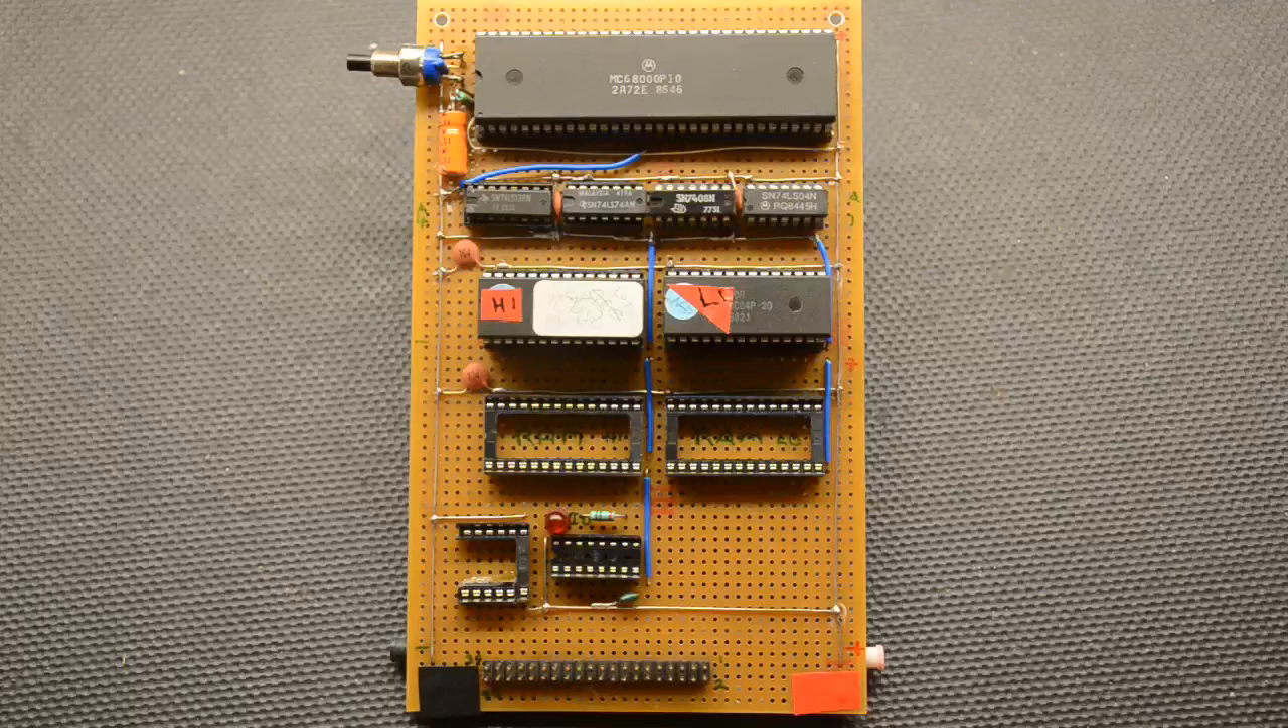There are various bits missing, like the two RAMs are missing, the display is missing and the I .O. decoder is missing as well.